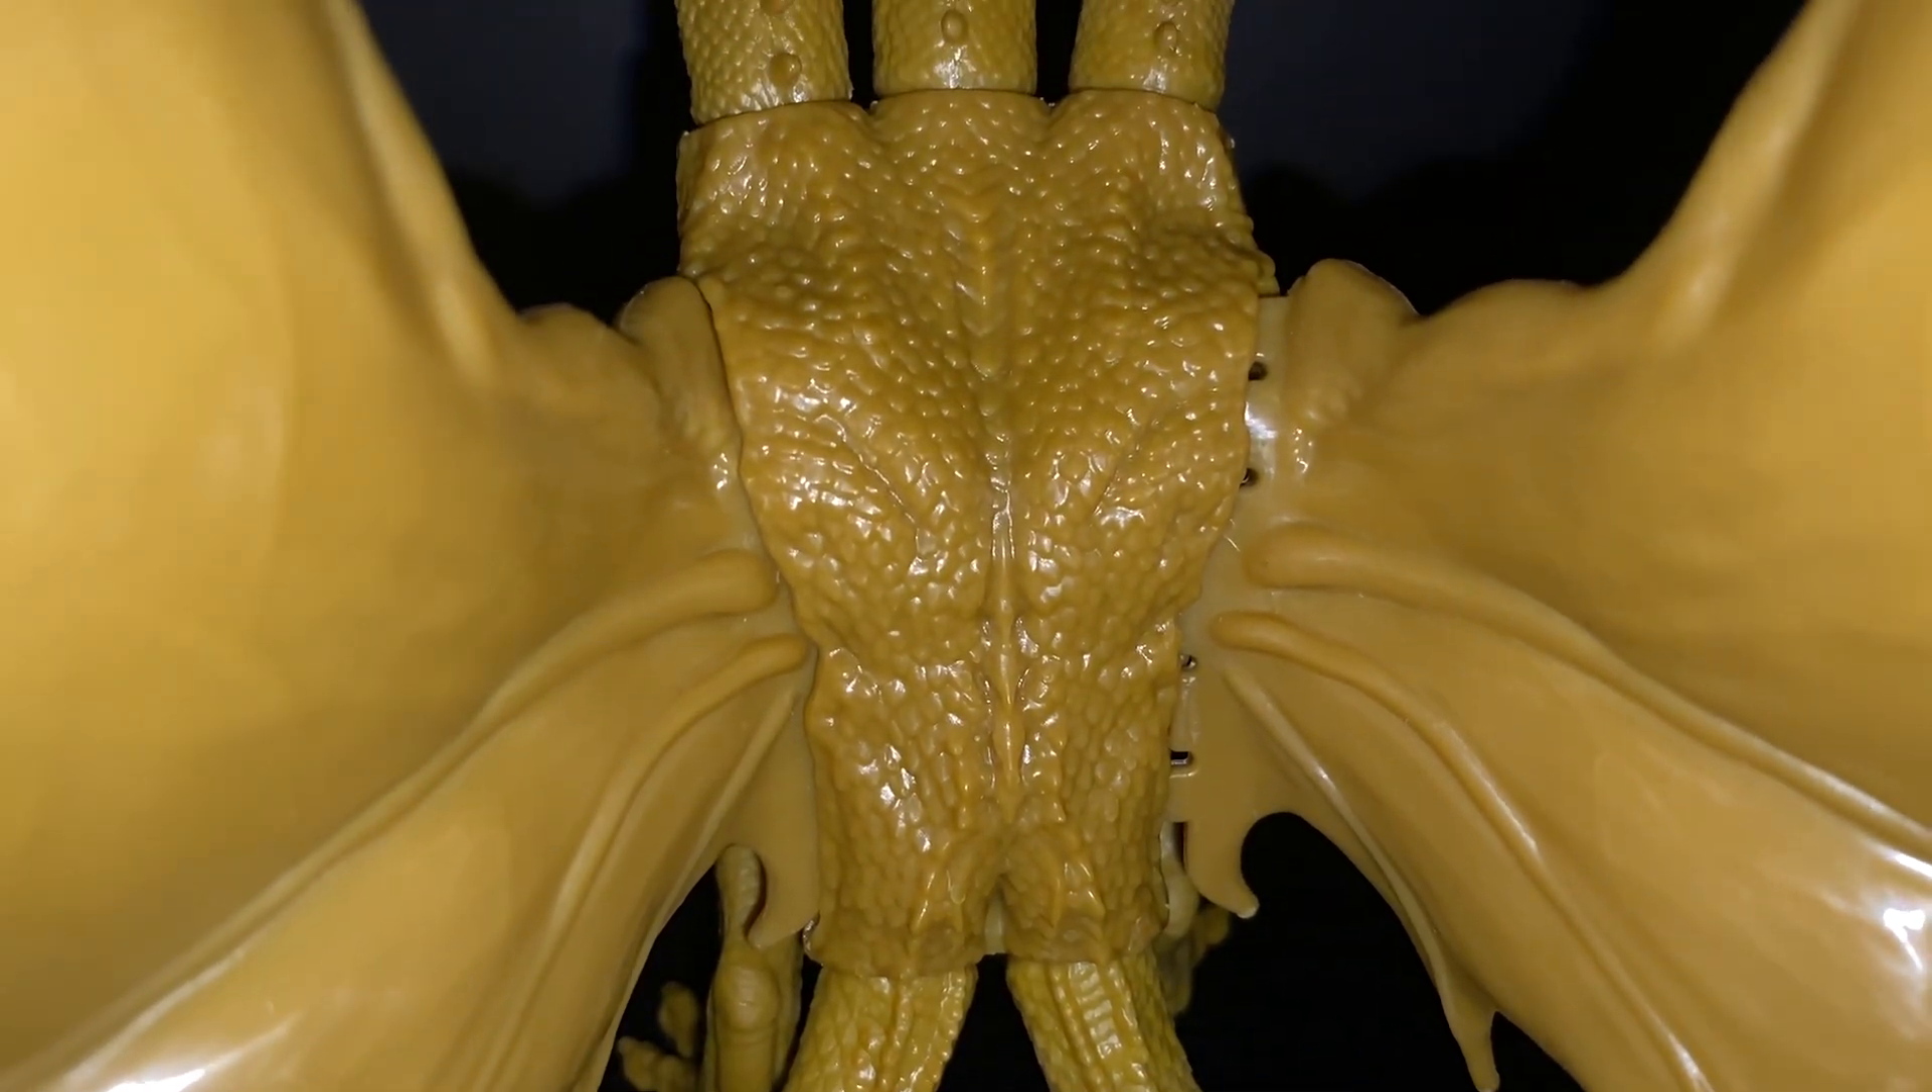And the wings don't even plug in perfectly. Like, on the back here, you can see that they don't even insert into each other in a way that's seamless.